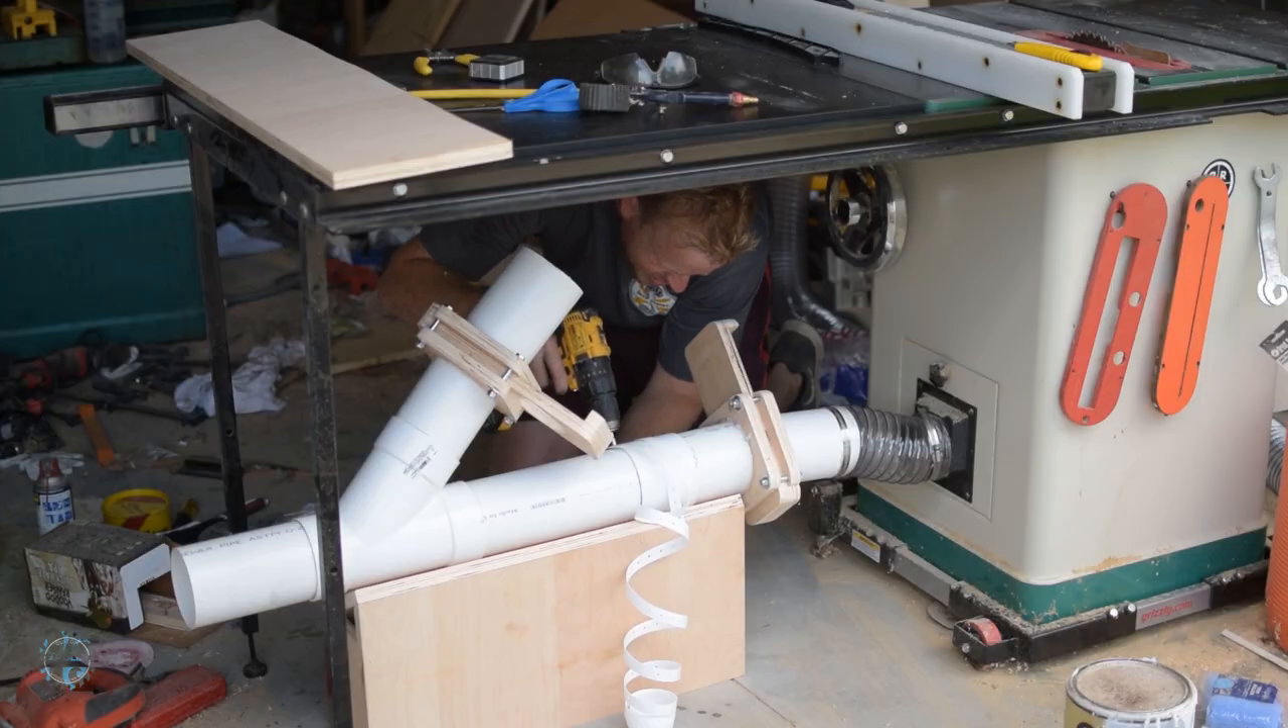I also attached the blast gates at angles so they would be easy to reach.